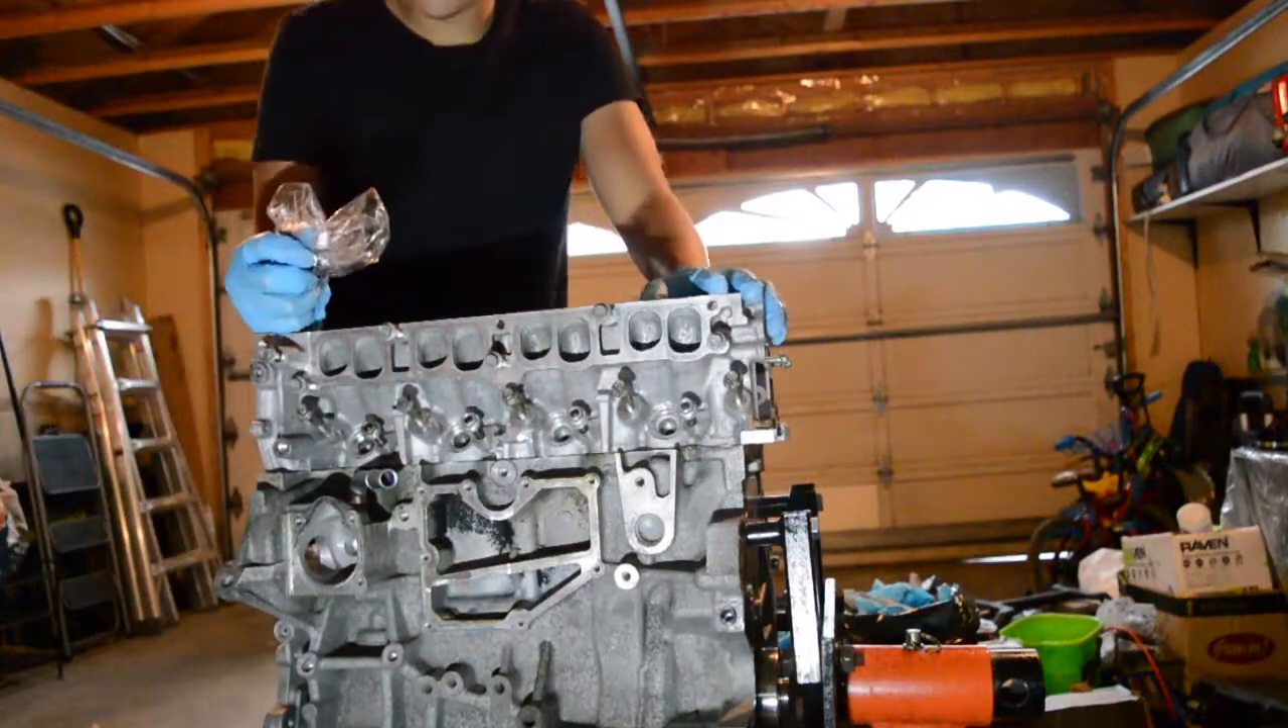All right so now we got the cylinder head on.